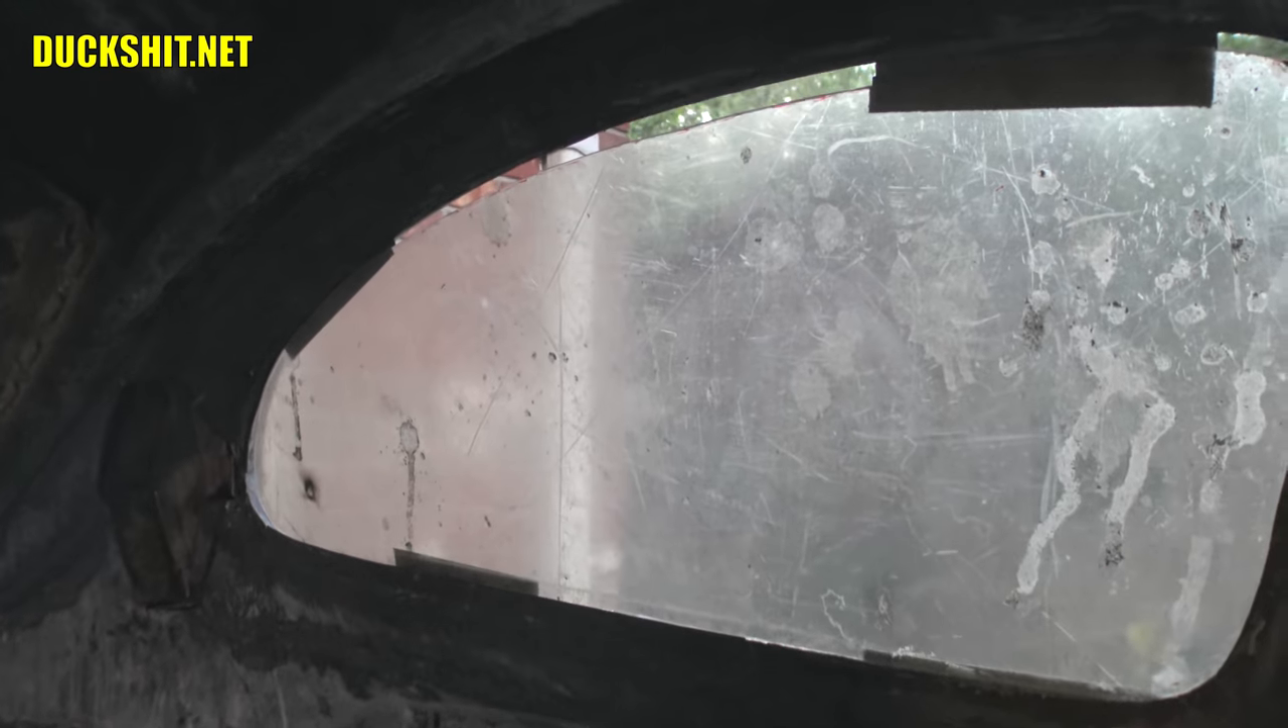It's just stuck up in there with some duct tape which is why it's sagging and leaving a huge gap.